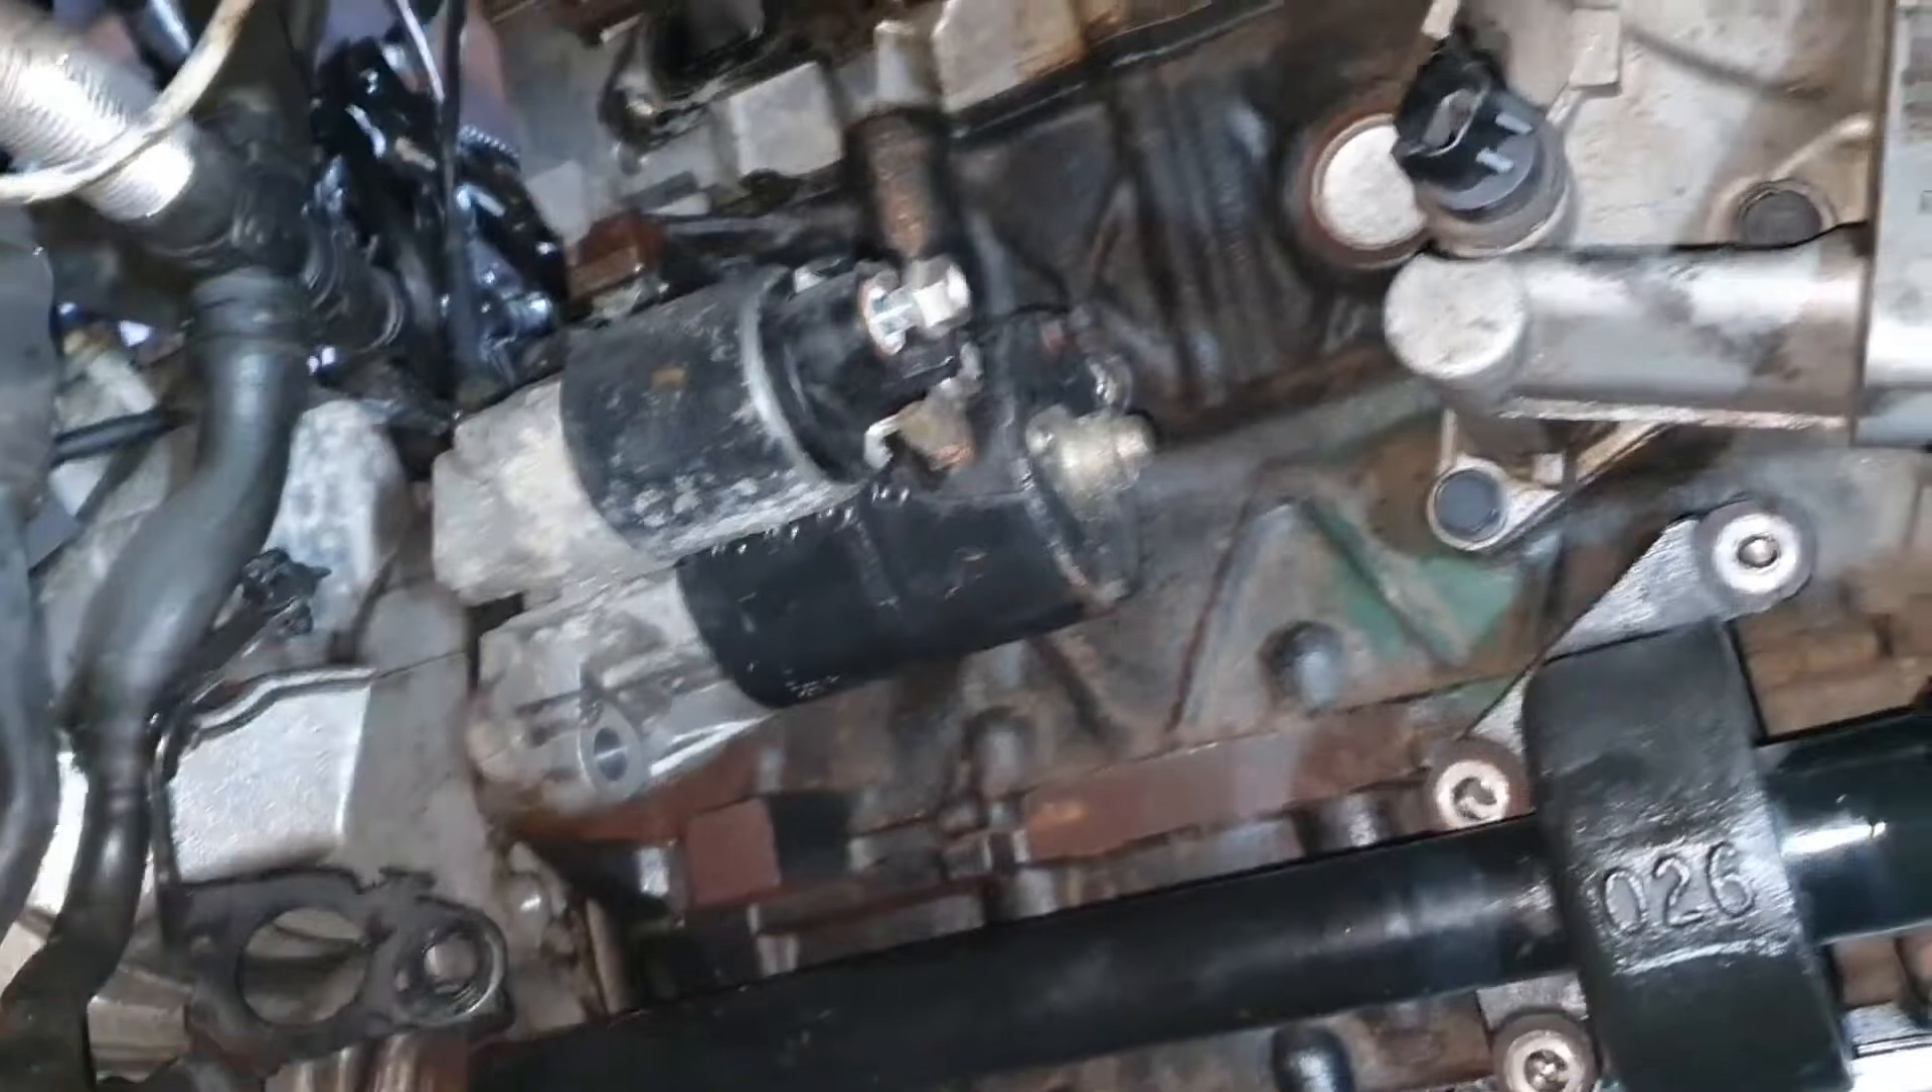So i removed almost everything as you can clearly see in here i just have to remove the starter.